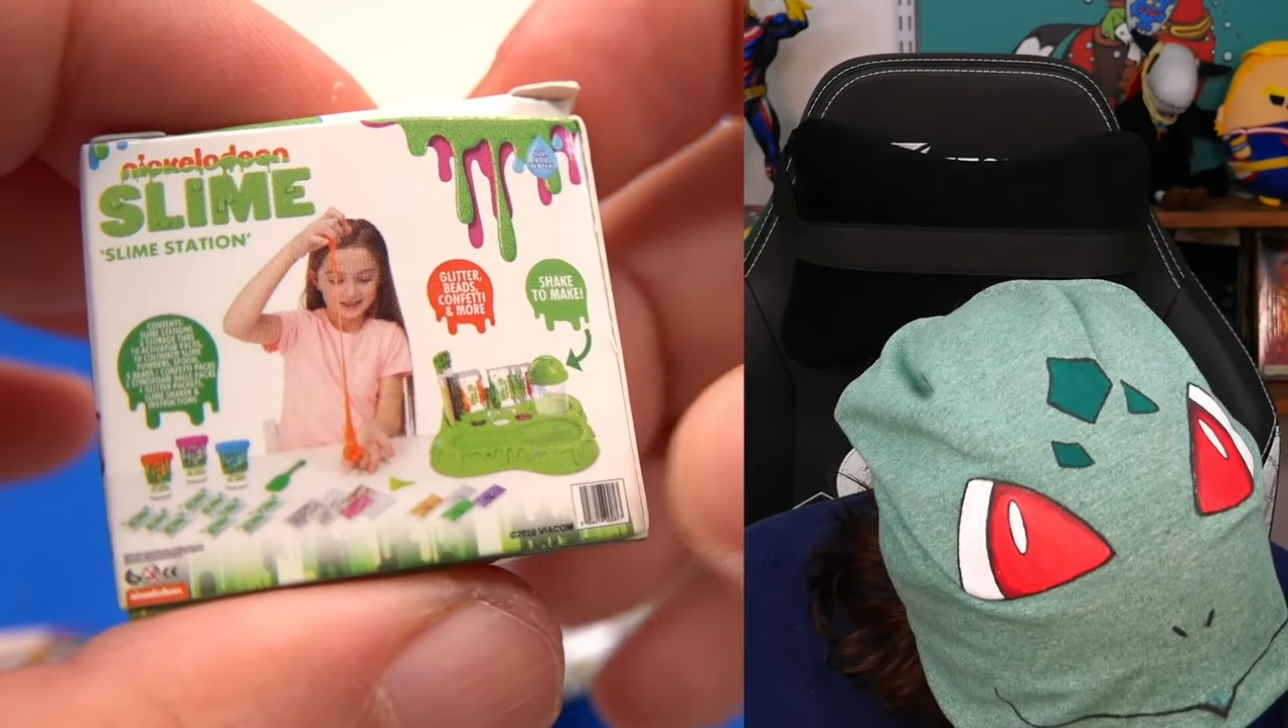And the box is a little weird. It's not closing properly.